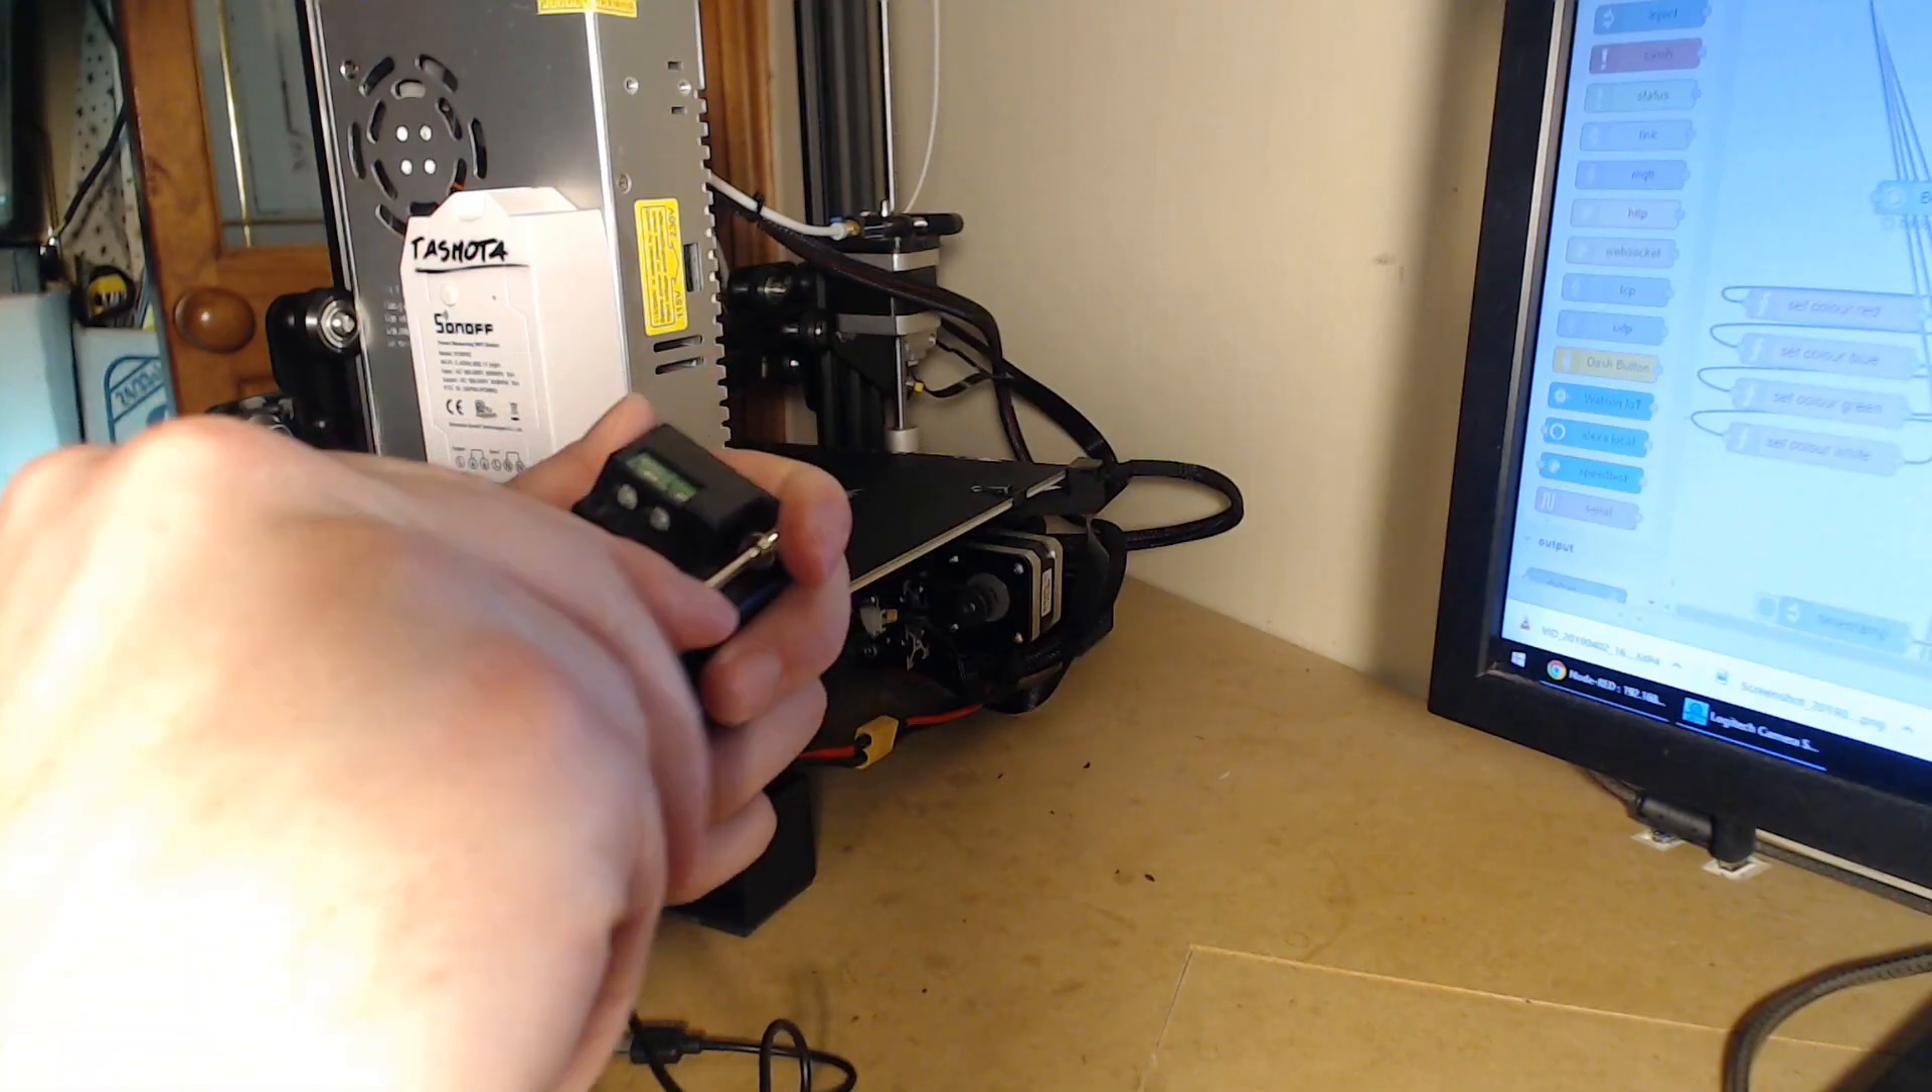Now on the 3D printer I've placed the Sonoff shell onto the power supply using 3M tape.